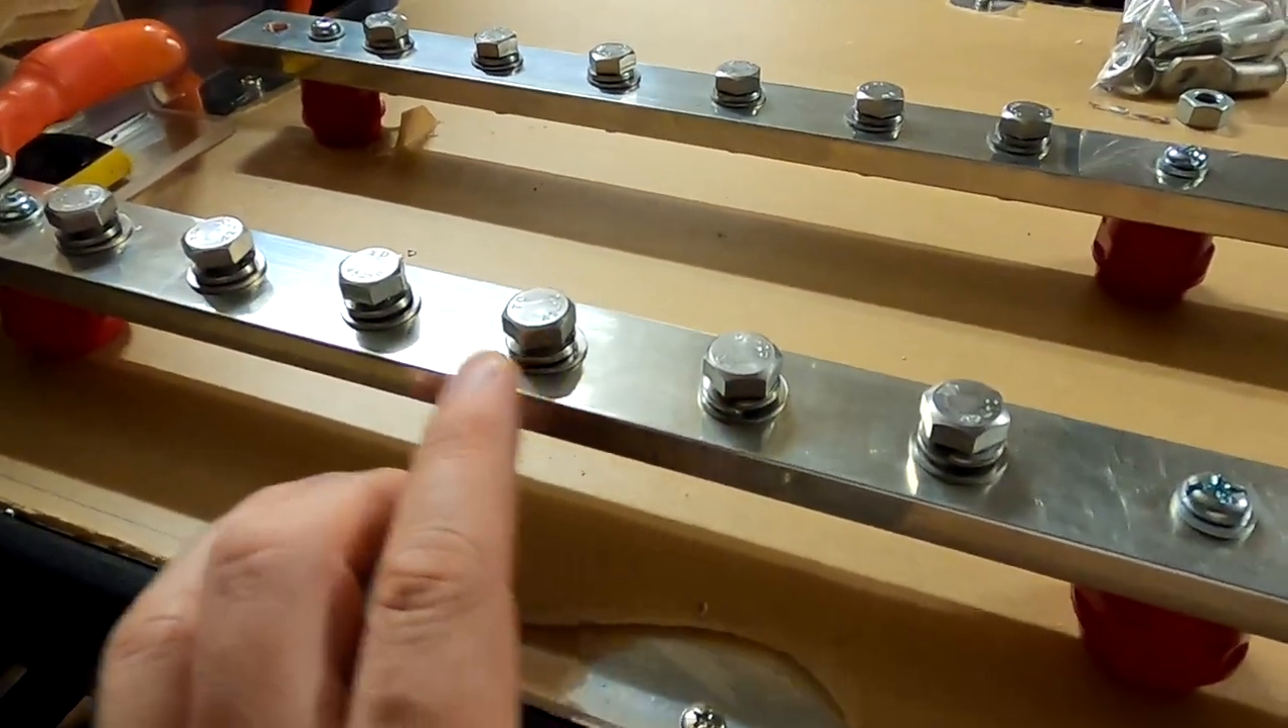I've got the bus bars installed. Have drilled all the holes.